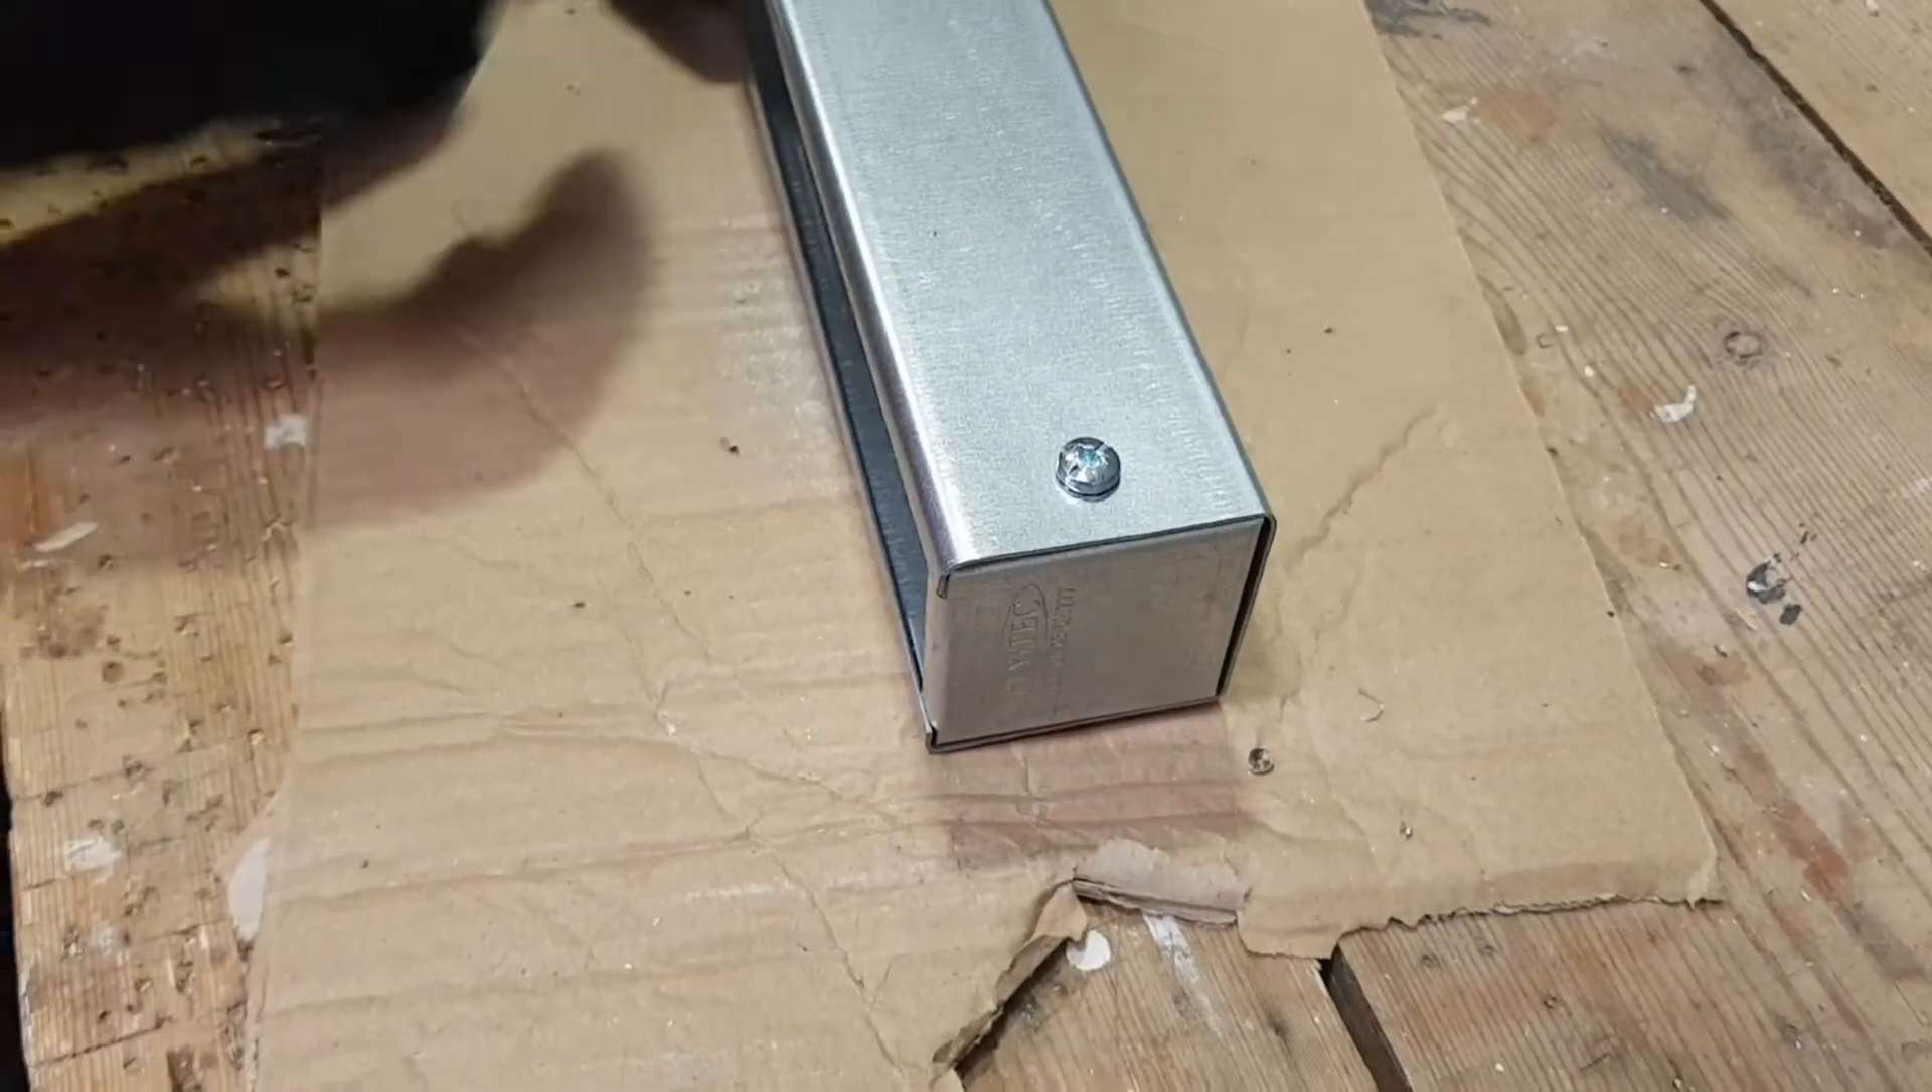So that is the end cap fitted. Nice and rapid. Nice and easy. And you can see that that's sitting on the end there really nice and neatly.